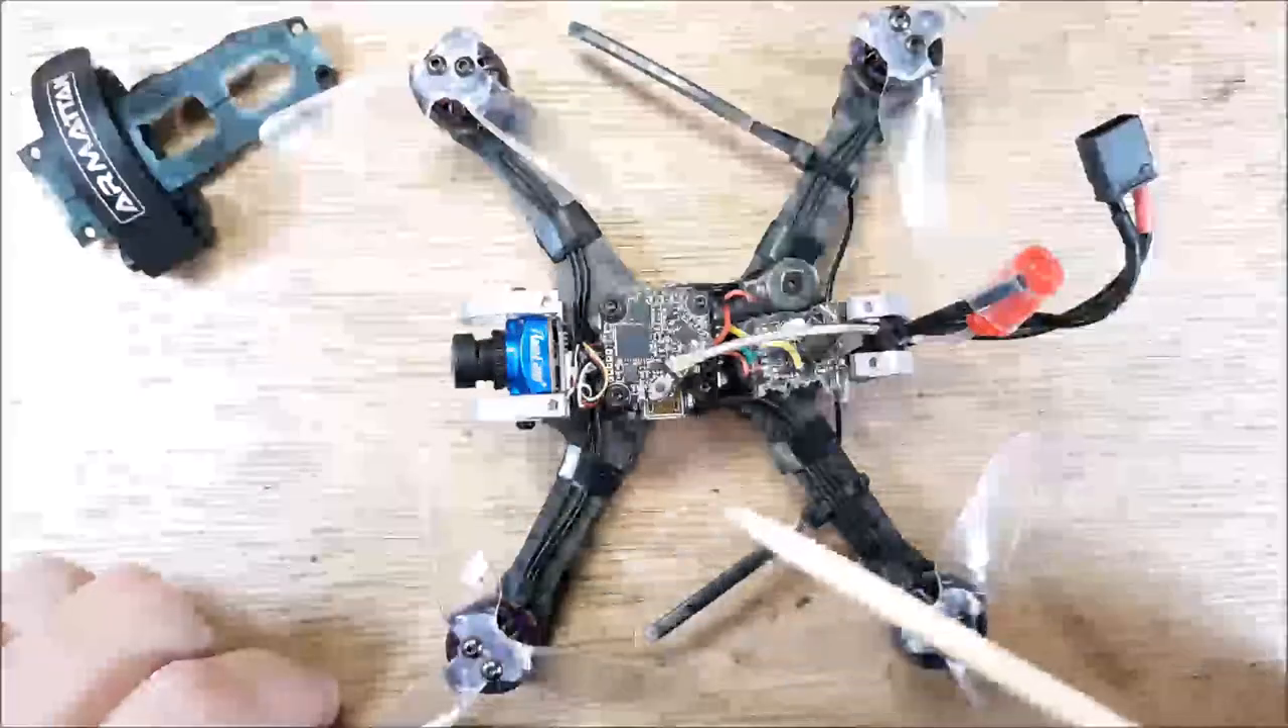All right, we've got the top popped off.